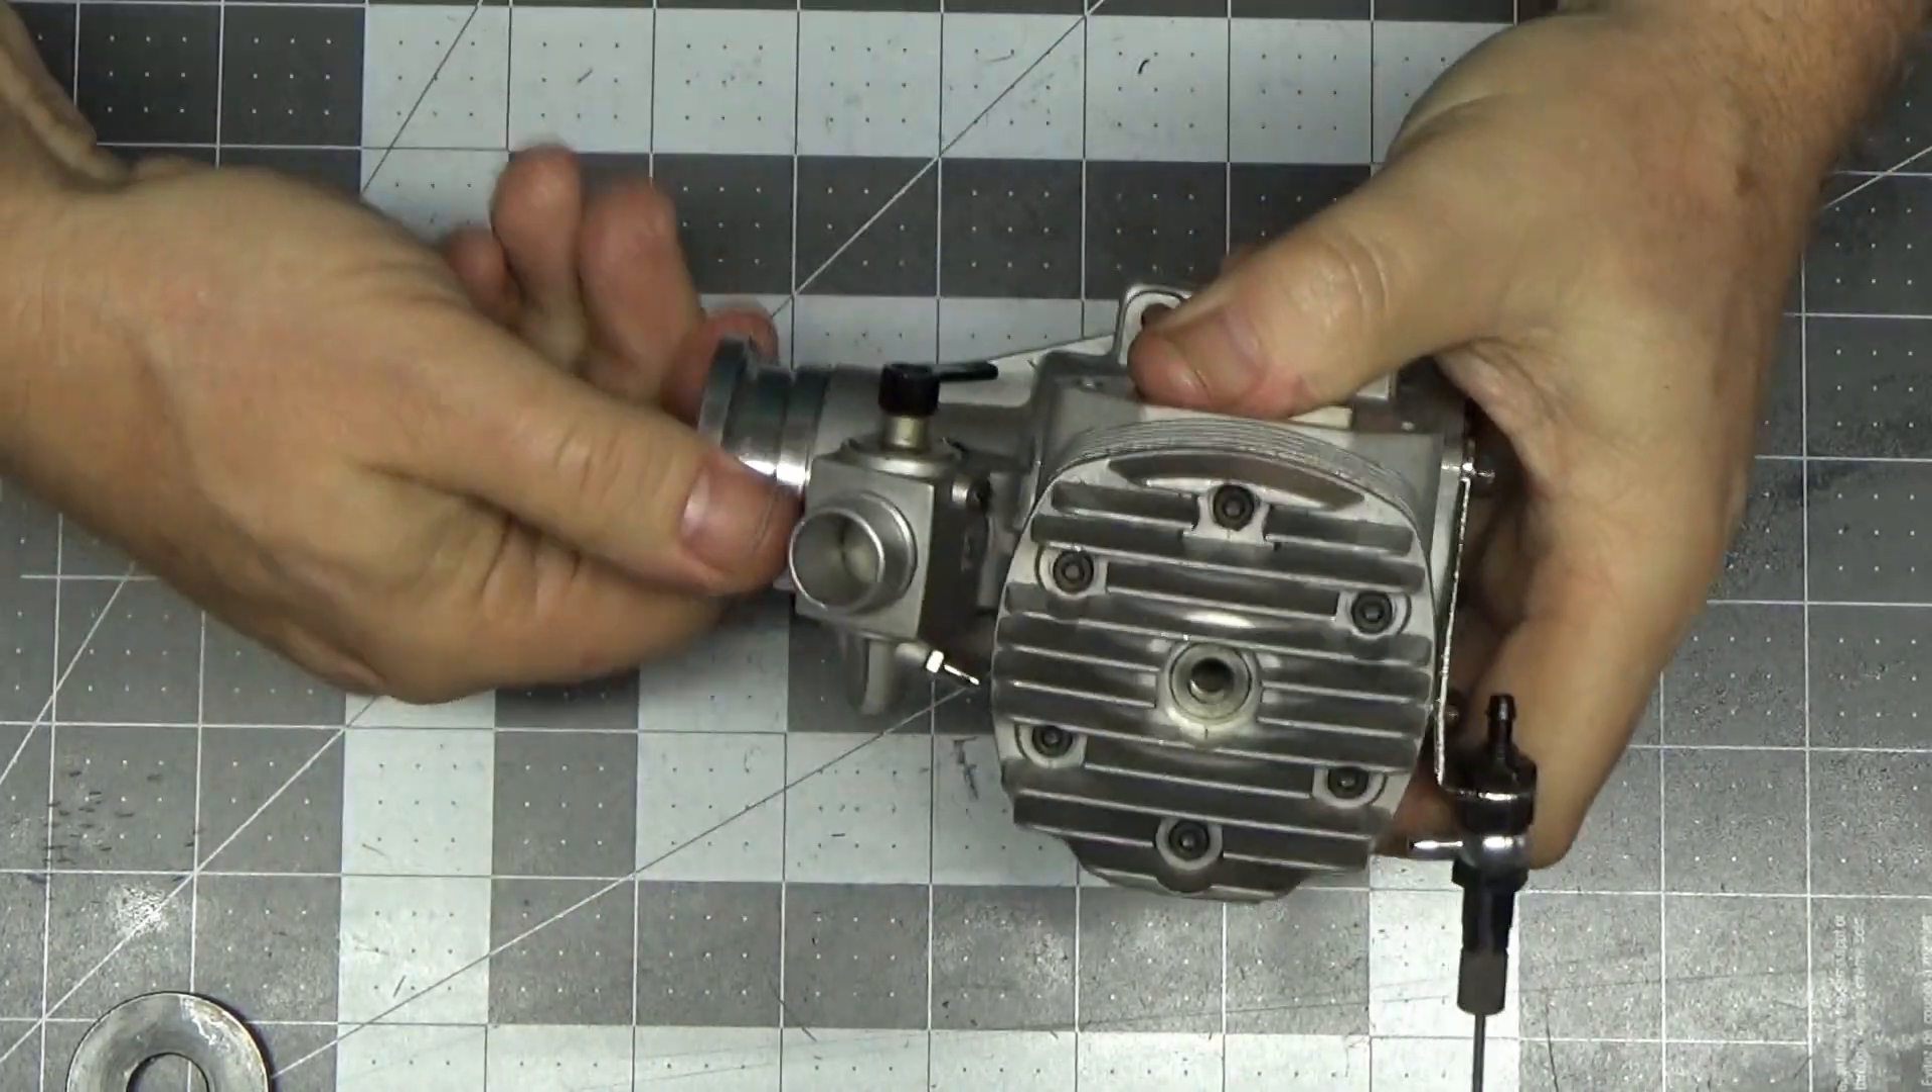This engine is reassembled and I don't even have a glow plug in there.